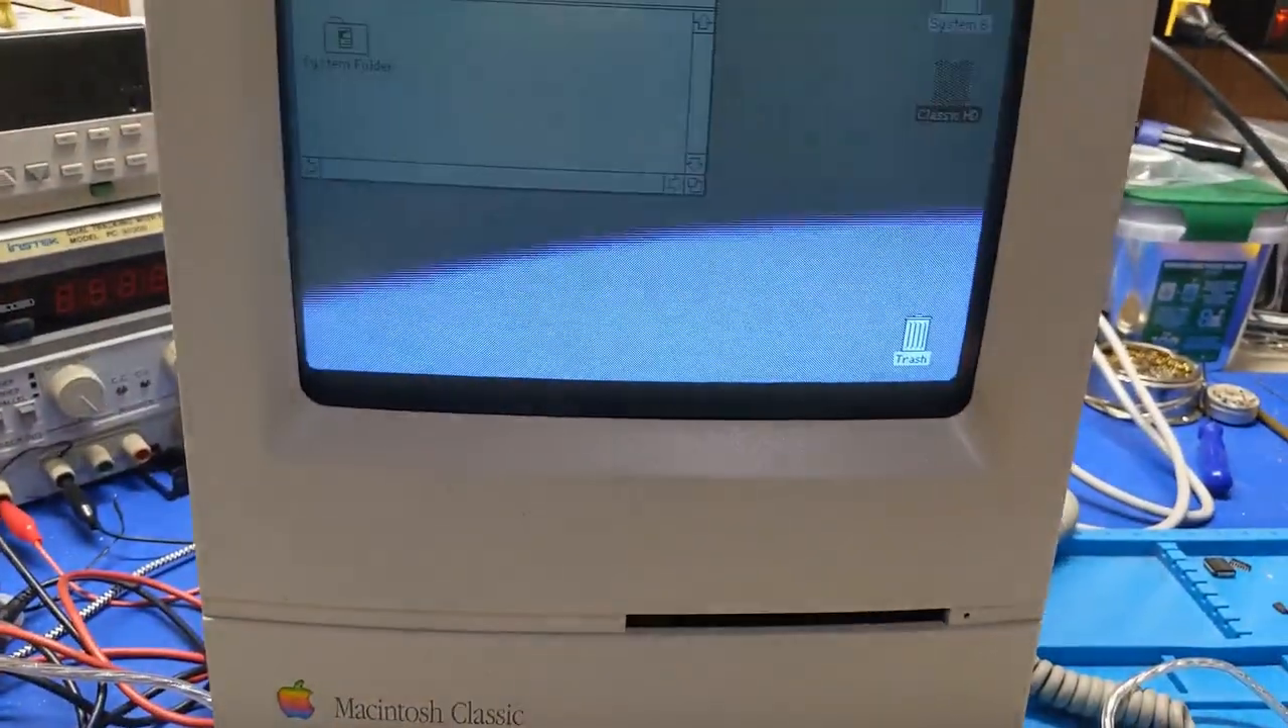Machine's all back together now.